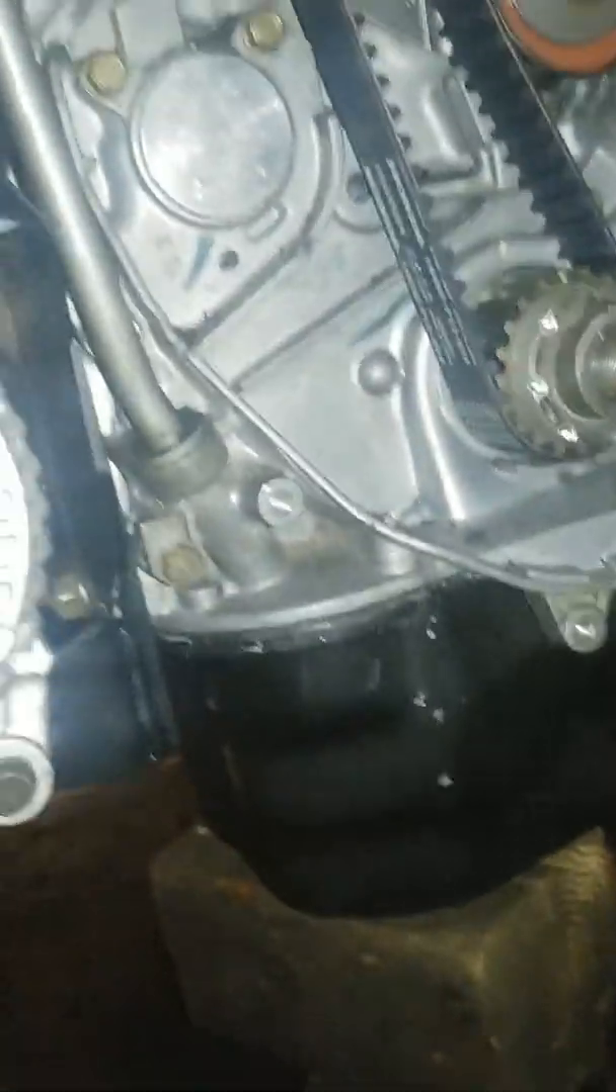Alright guys, we've got the new belt on. We're going to turn it over.